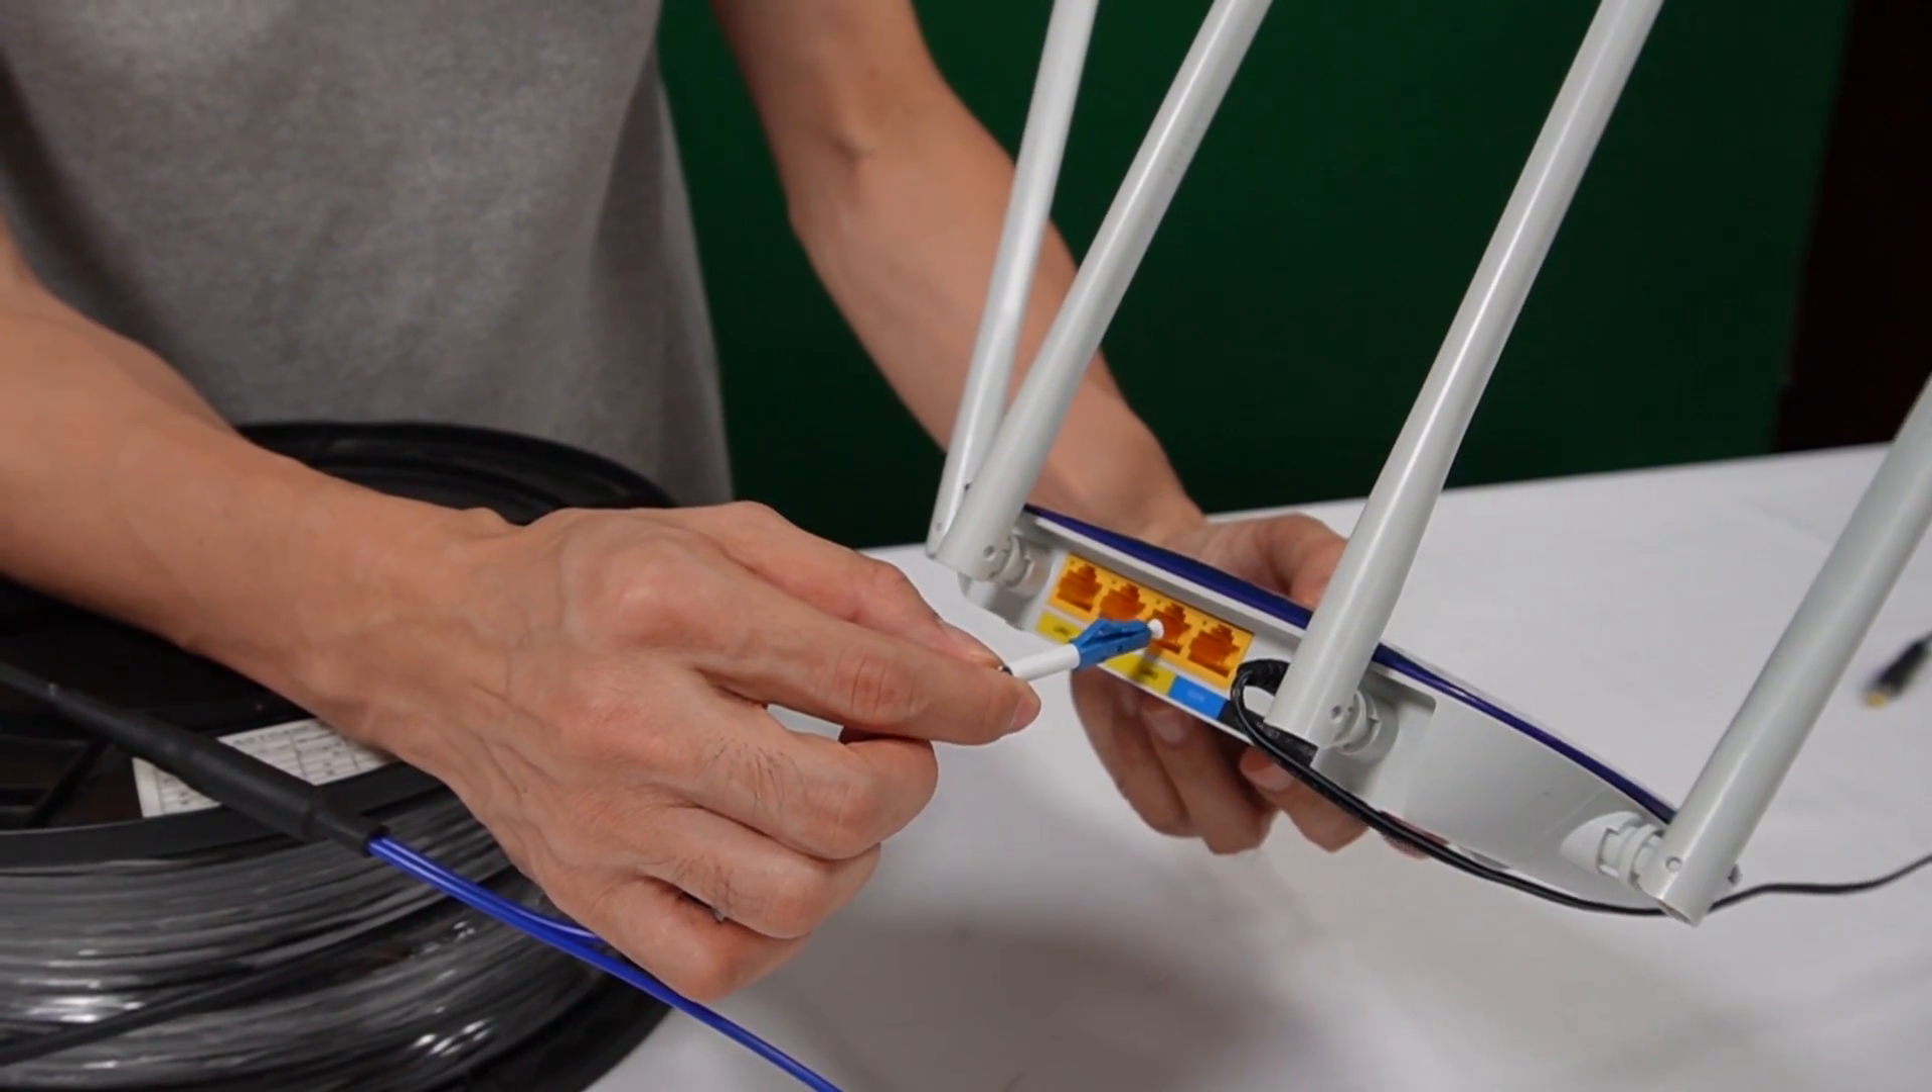But you may already notice, we cannot connect this connector to the router directly. See, it doesn't match.